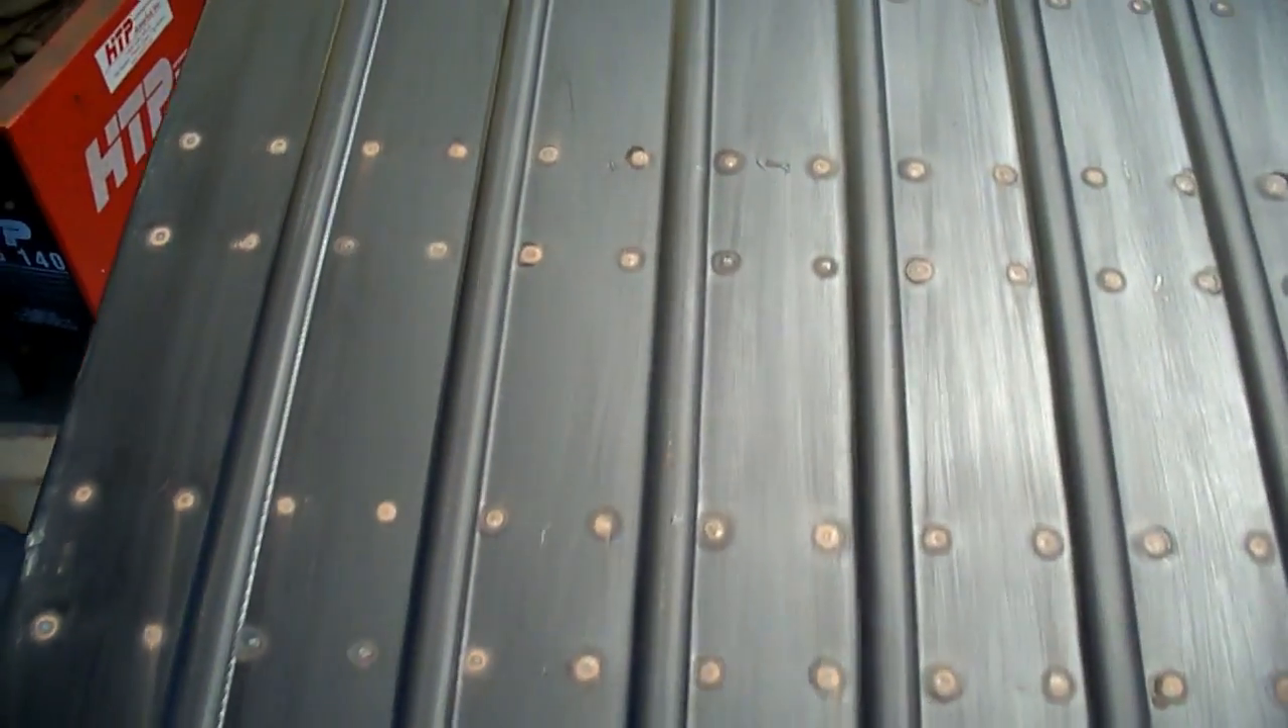Here is the final finished floor i've got all the spot welding done.